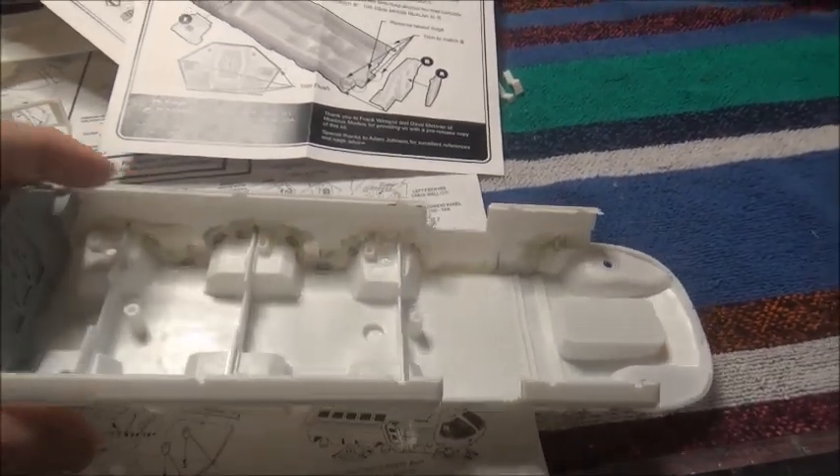Okay, now what I've done here is I've just glued in the side walls here.